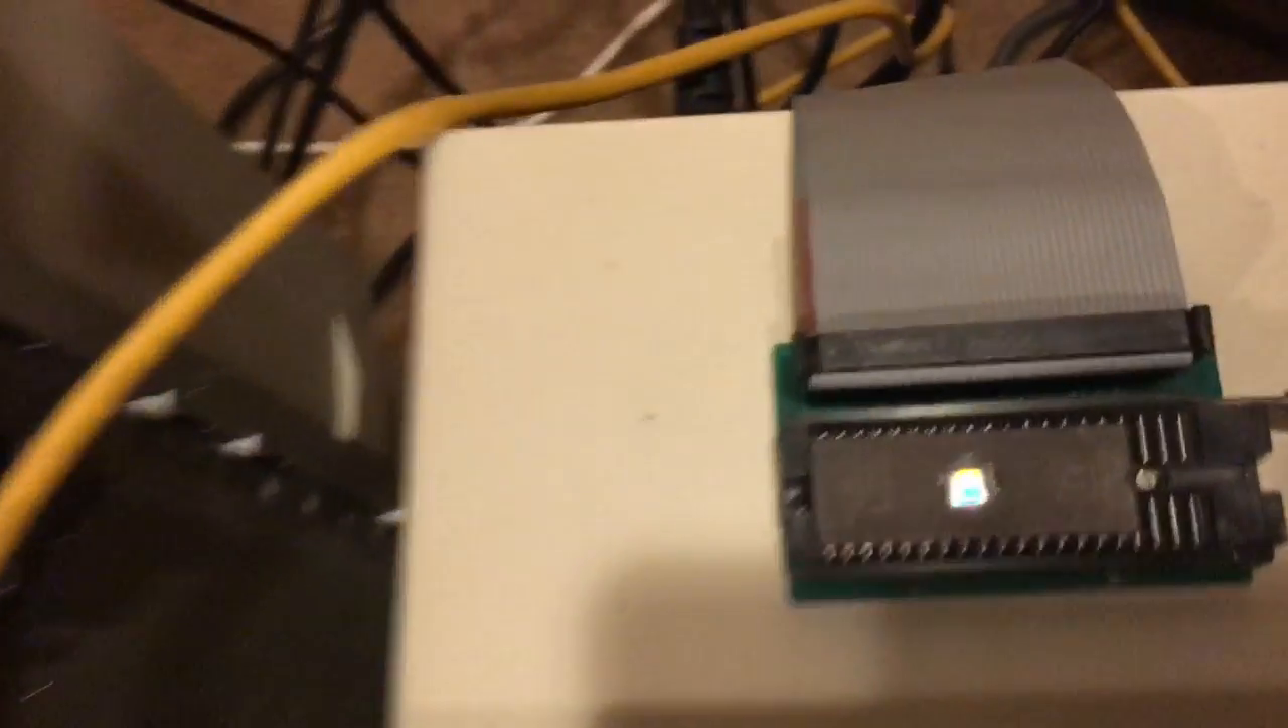Here's the chip loaded into the socket of the burner.